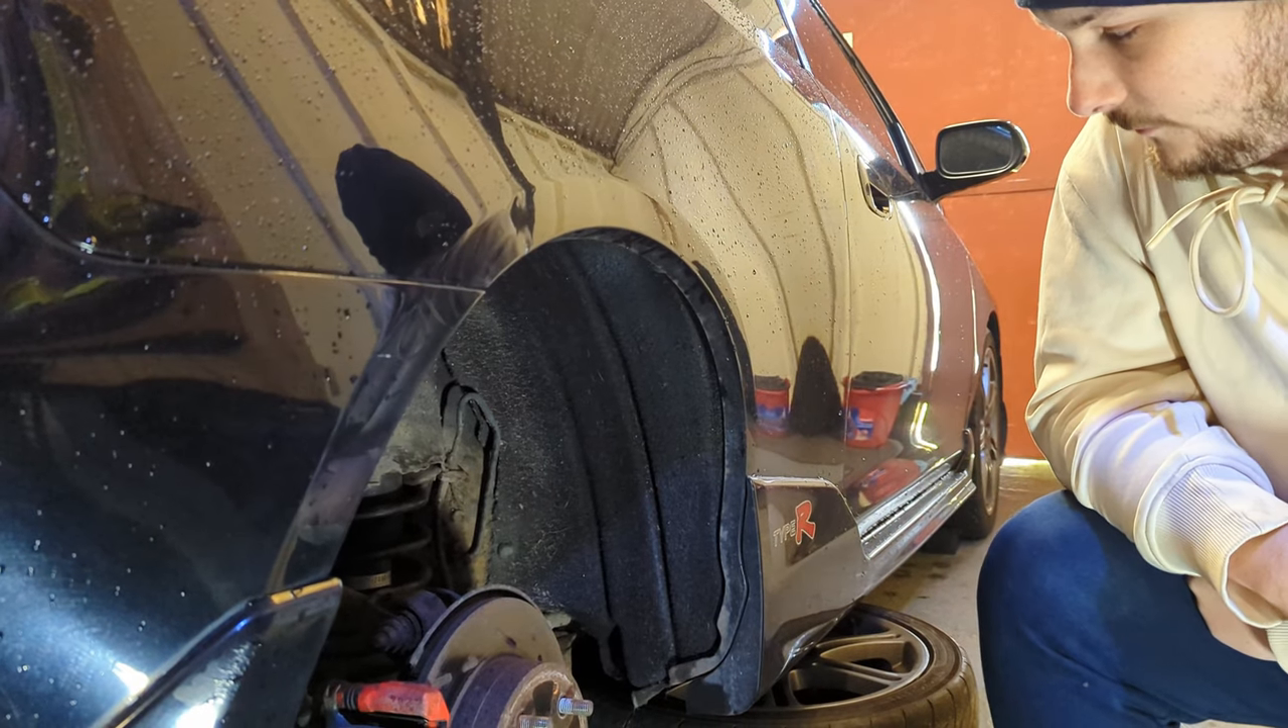So we've got the wheel off off camera and now we can see into the wheel arch.